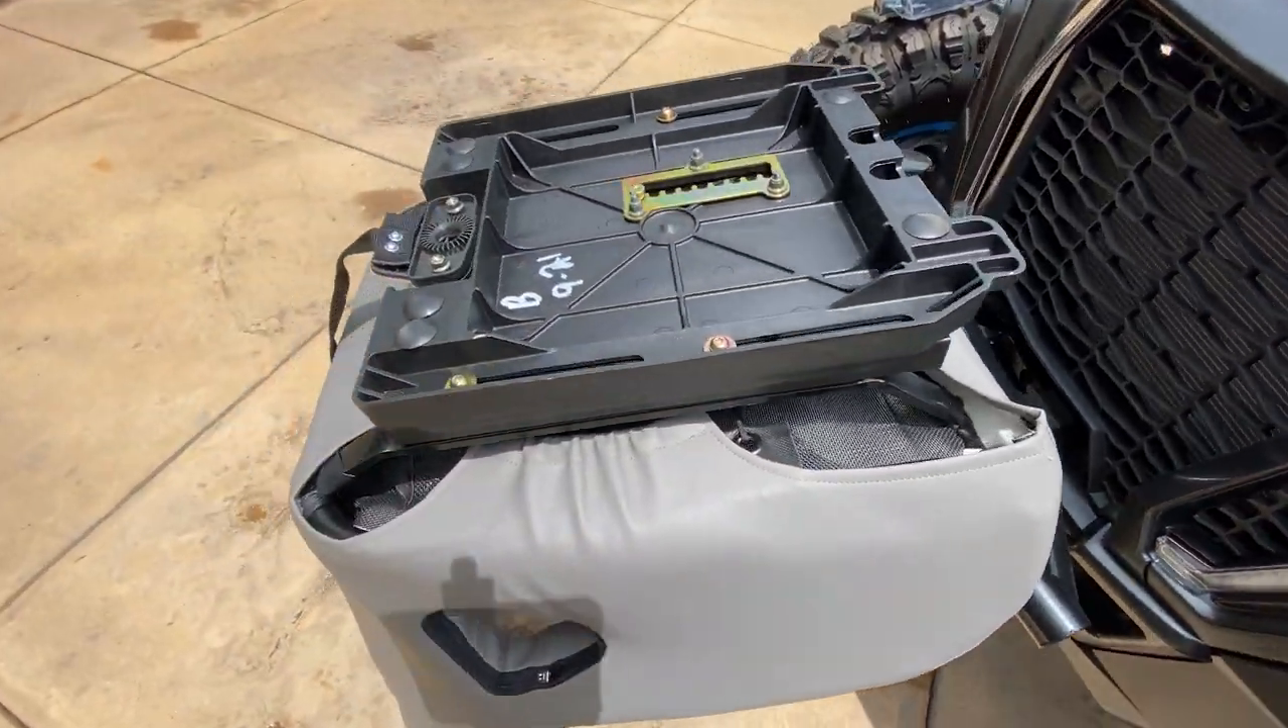This is the factory seat base here that we've removed.